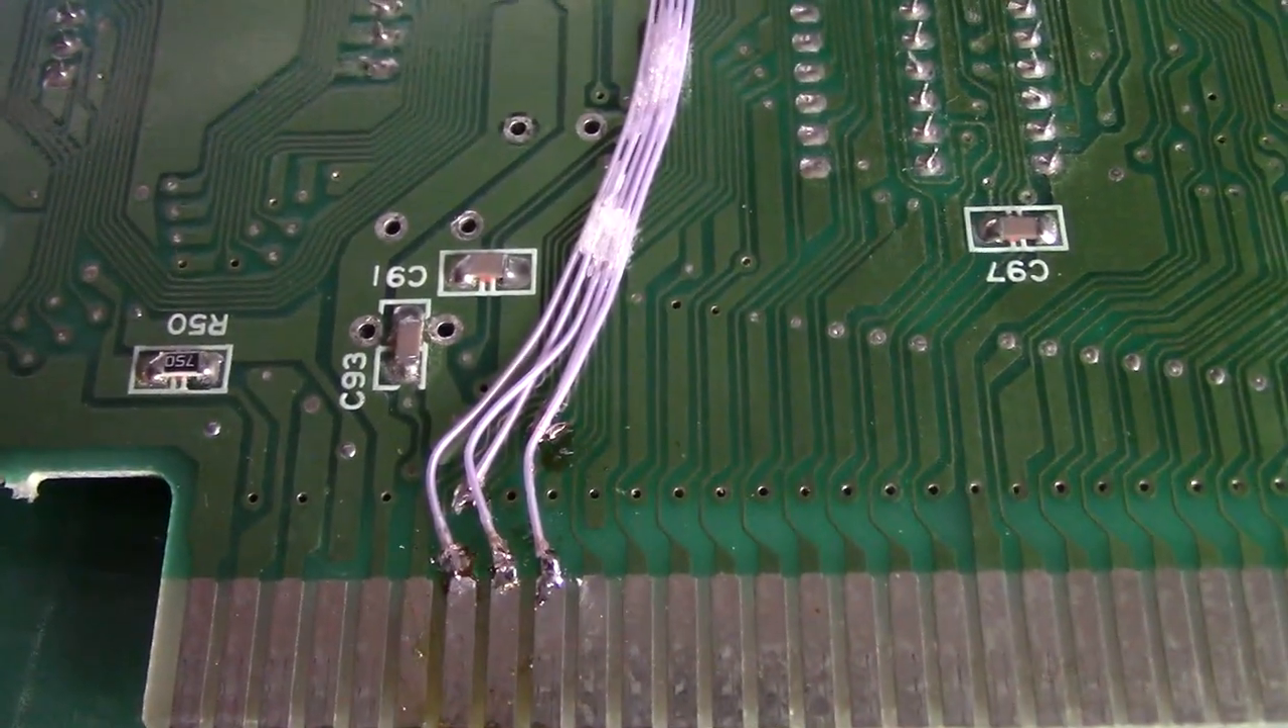Here's the bodge wires. About as neat as I could get them. I still have a bit of cleanup to do.